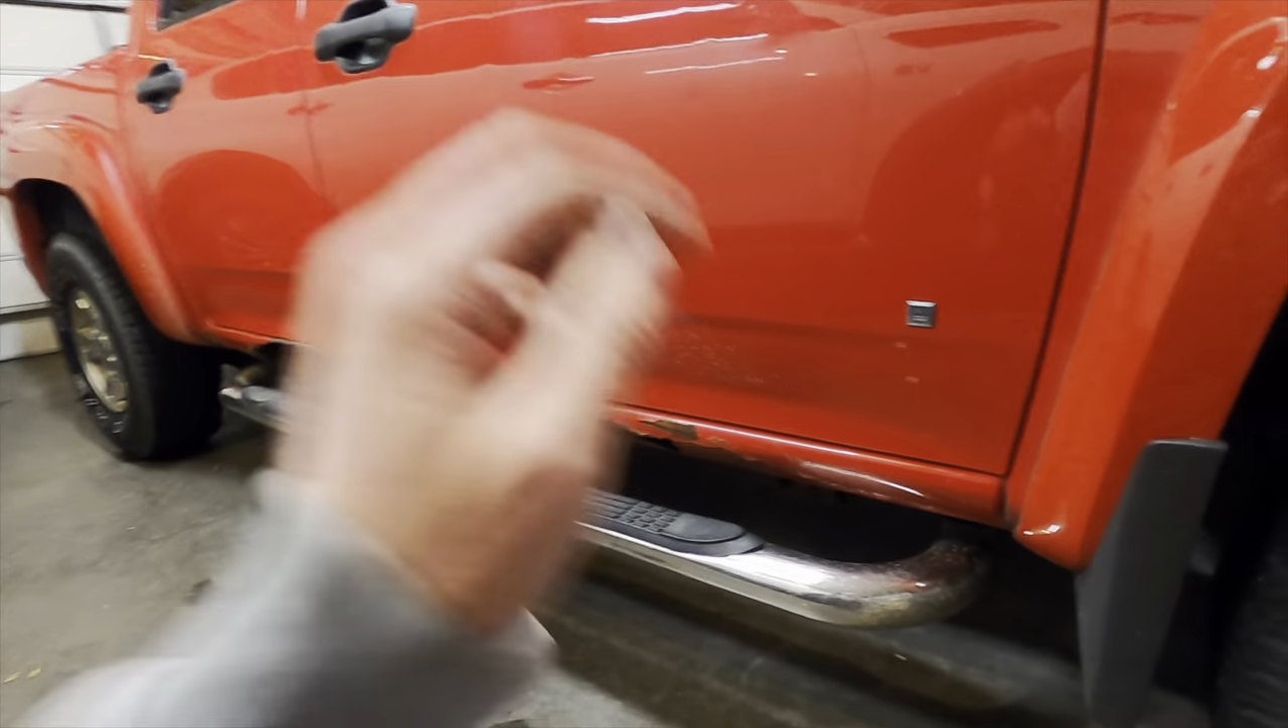Still got to get these side steps off.